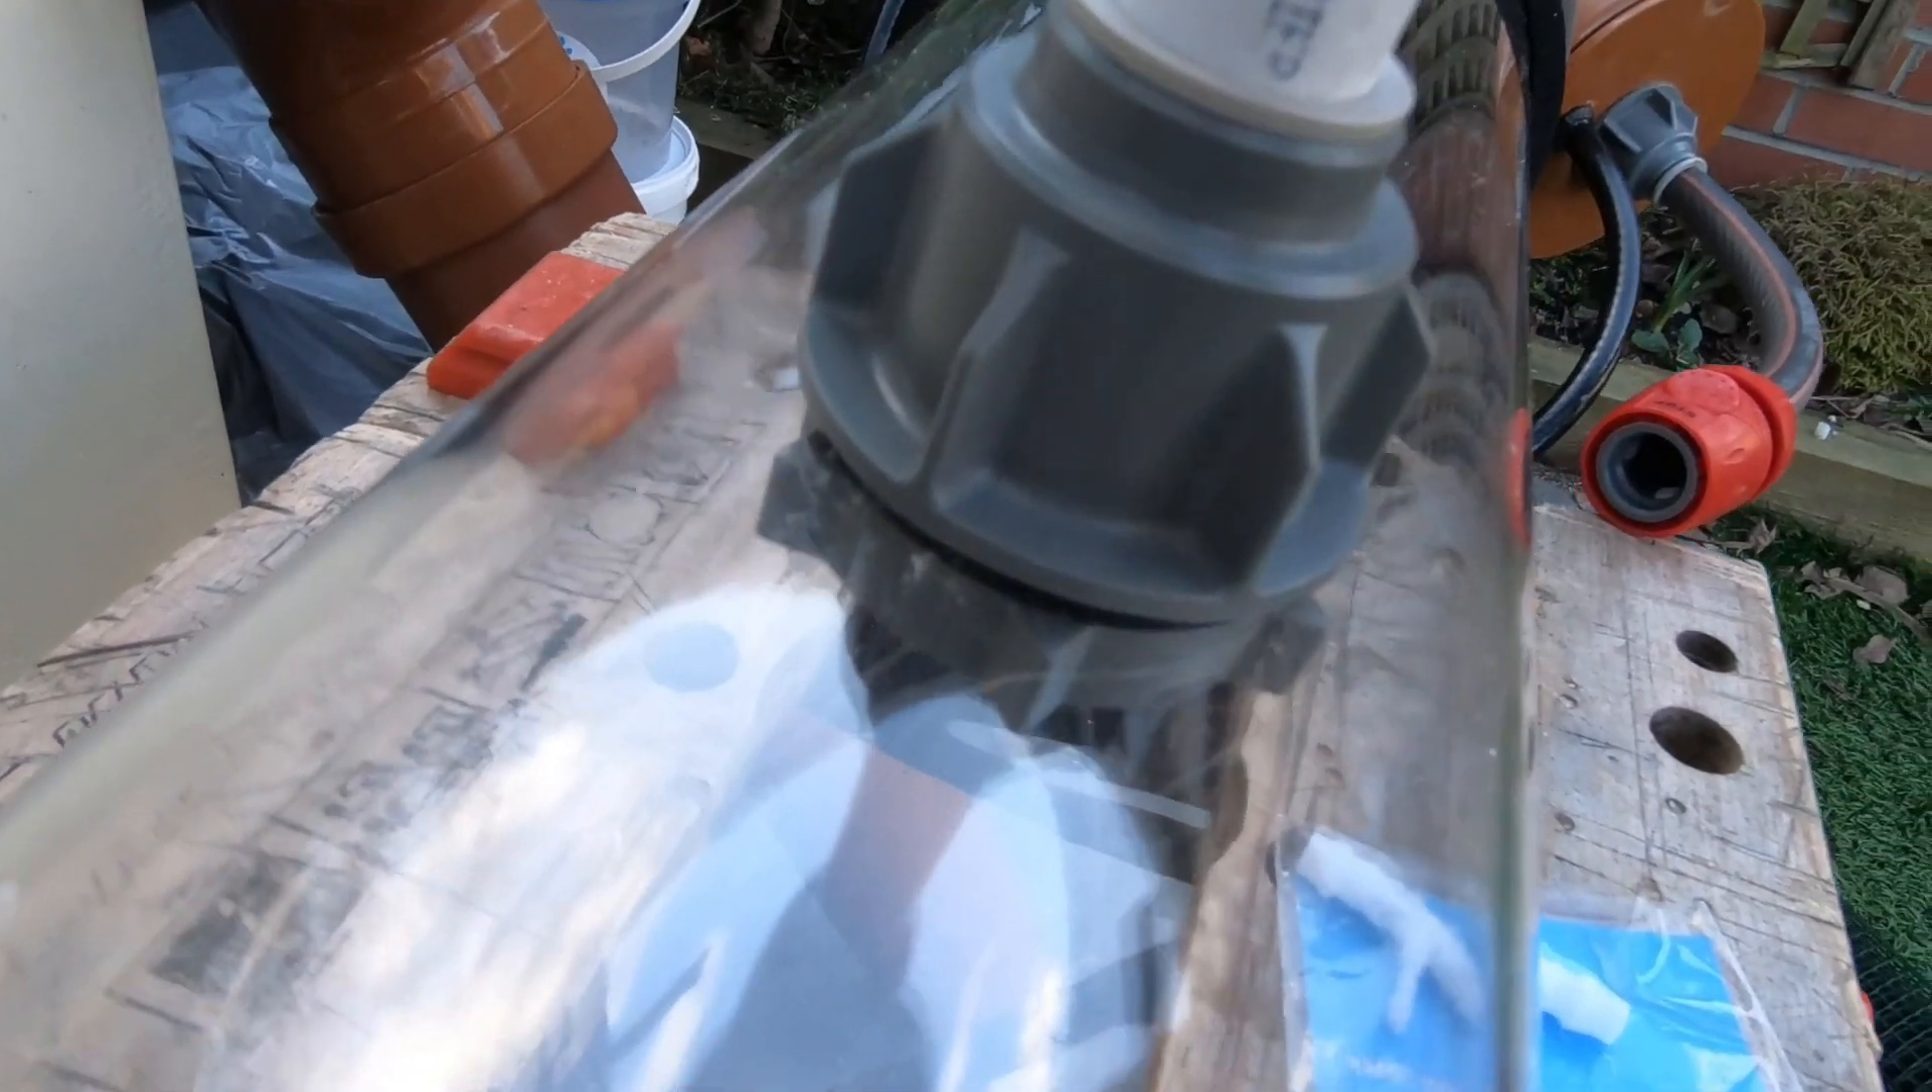You'll see i fitted a bulkhead into the side of the pipe.